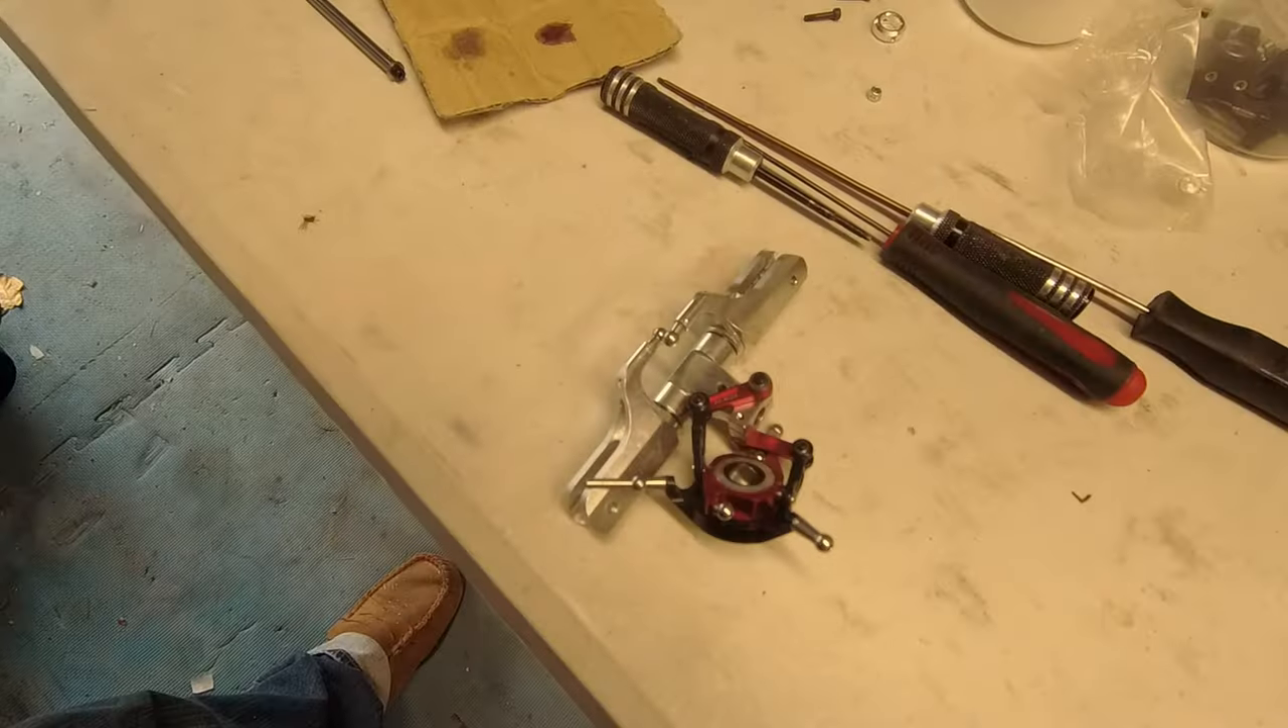So now we've got the head all back together.